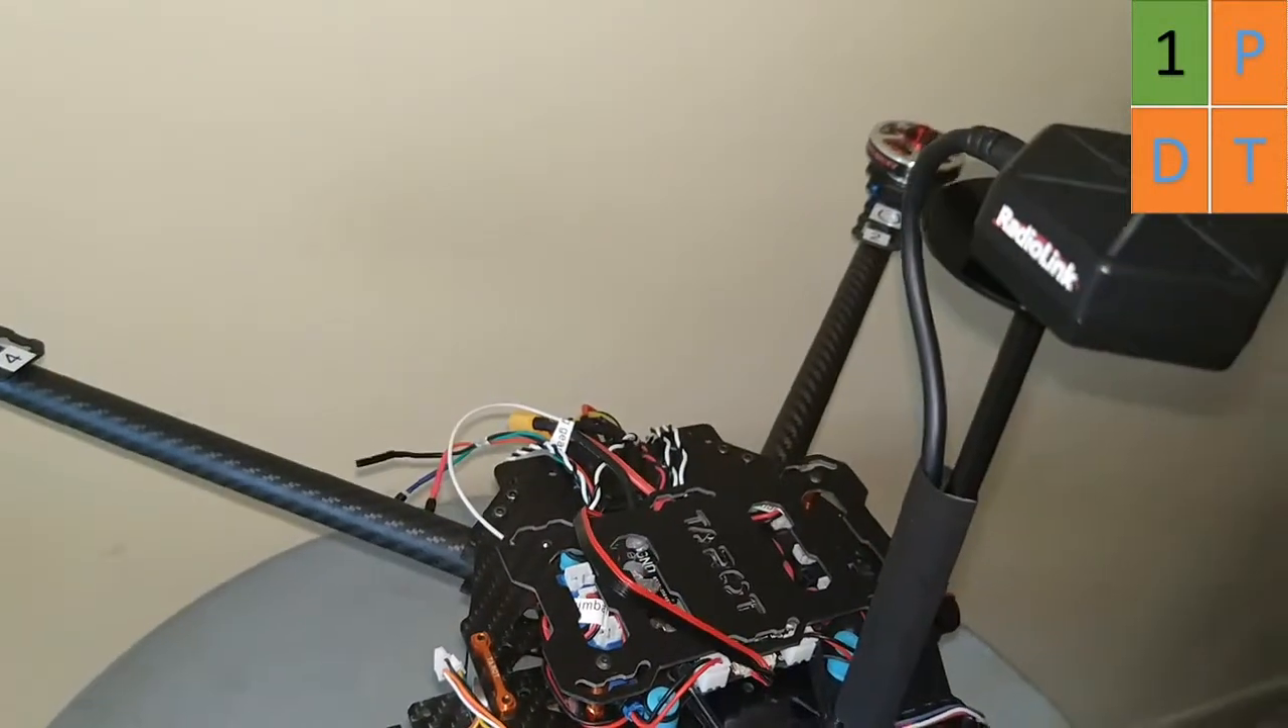Ahí vemos como nos queda con la funda termo retractil pasando el cable nos queda el cable muy bien recogido.